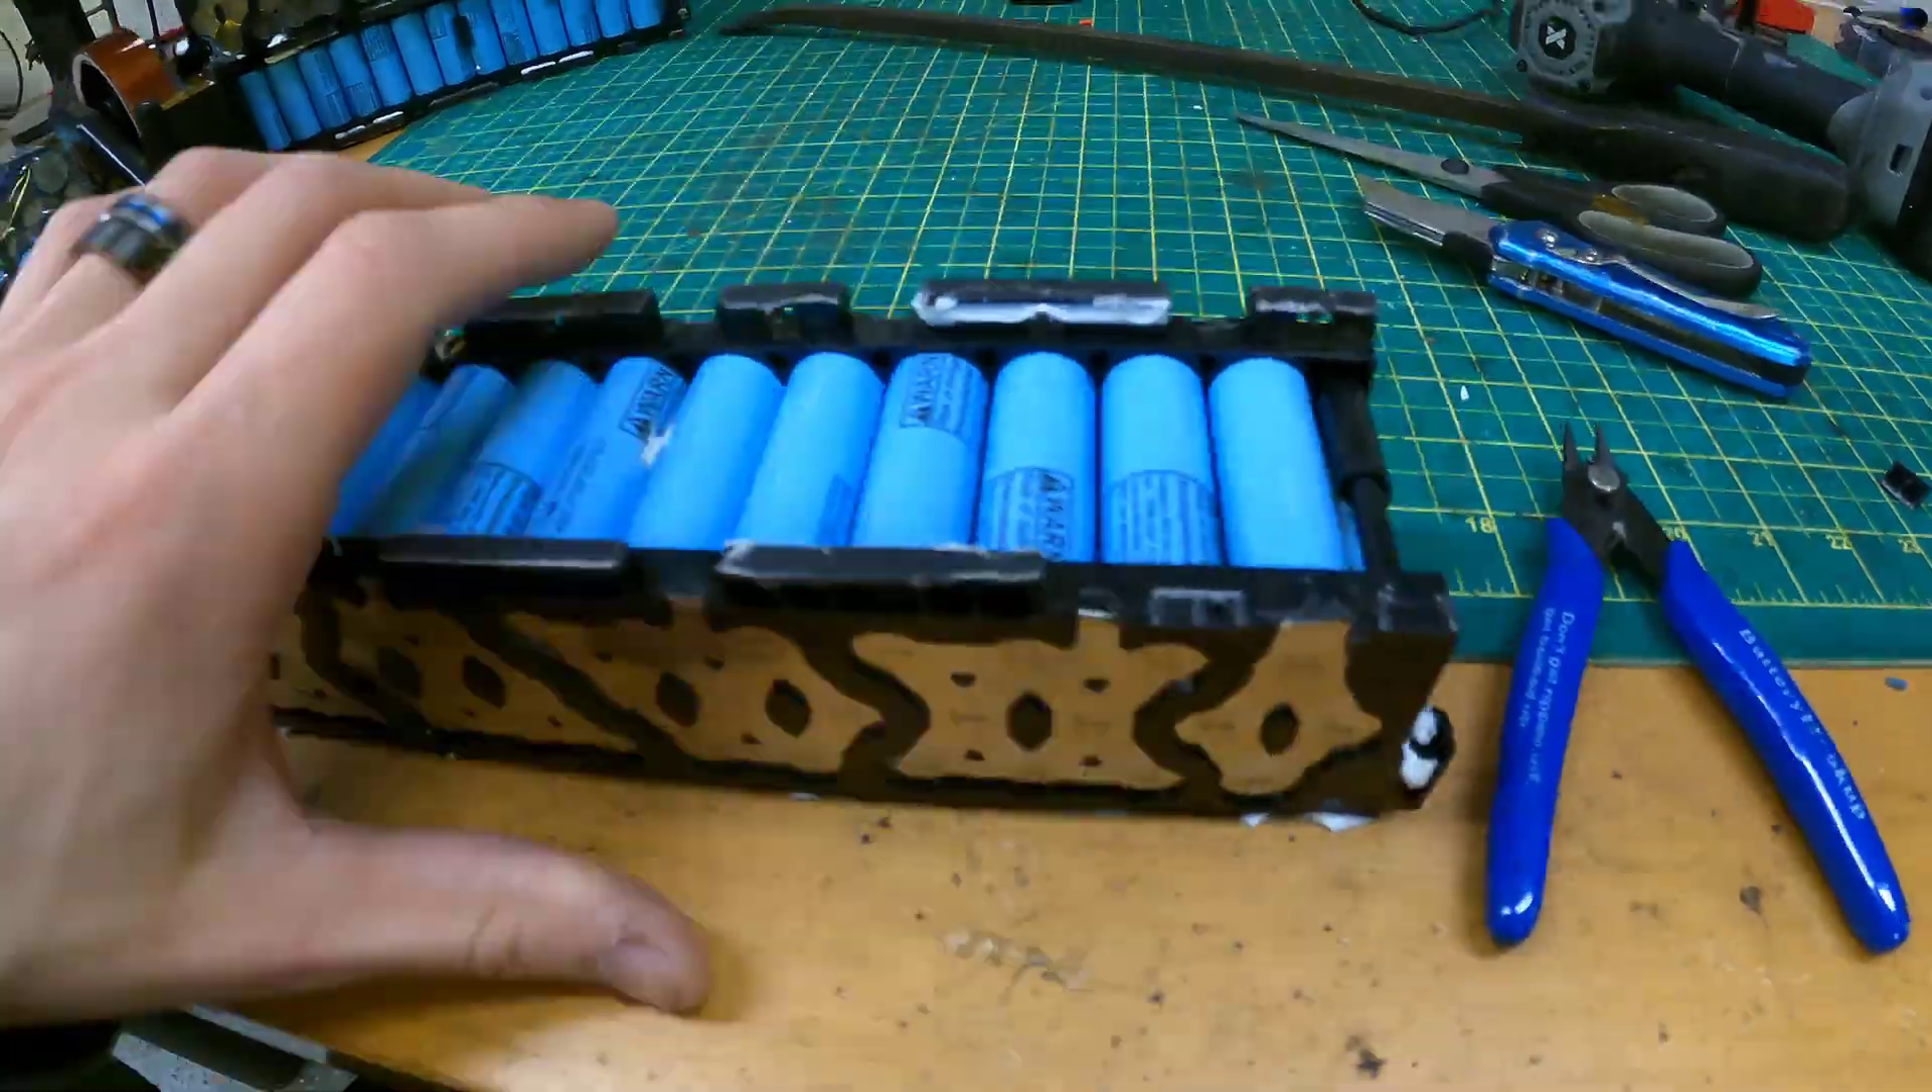So now our battery pack is free, however there are these plastic tabs that we still want to remove in order for the batteries to be able to stack on top of each other more compactly and more flush.